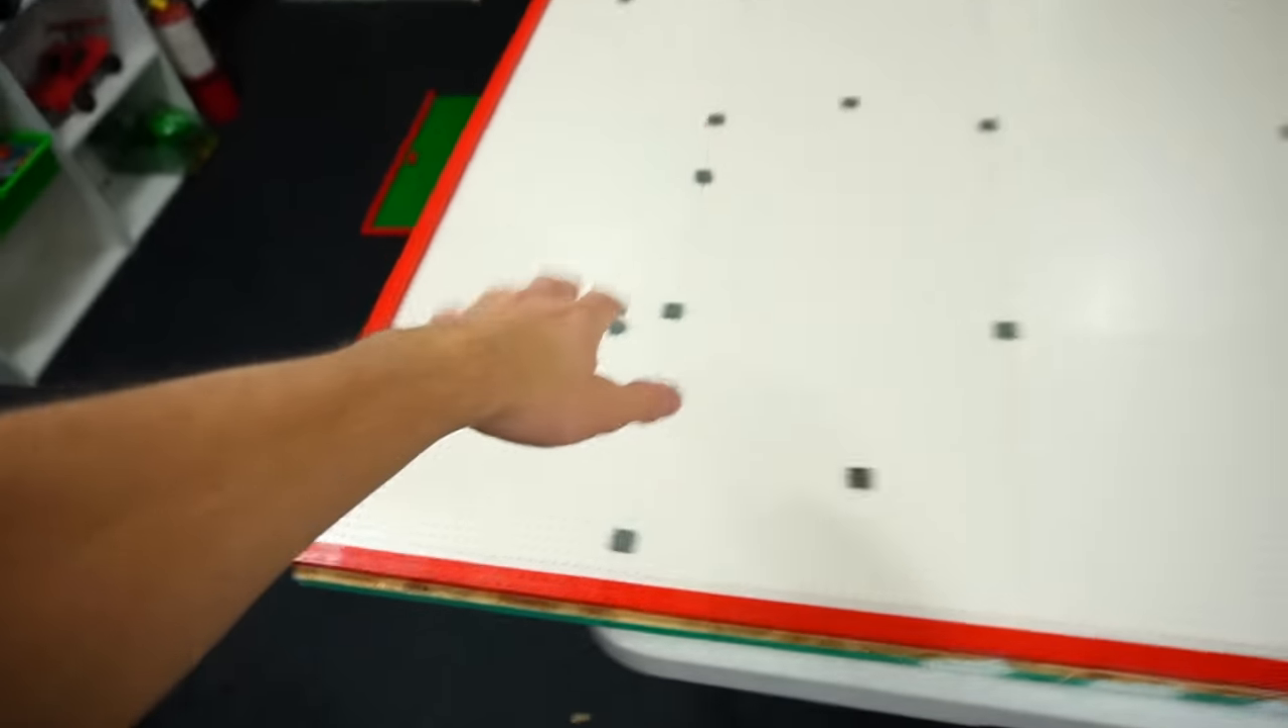As you can see, I used white base plates all the way down.